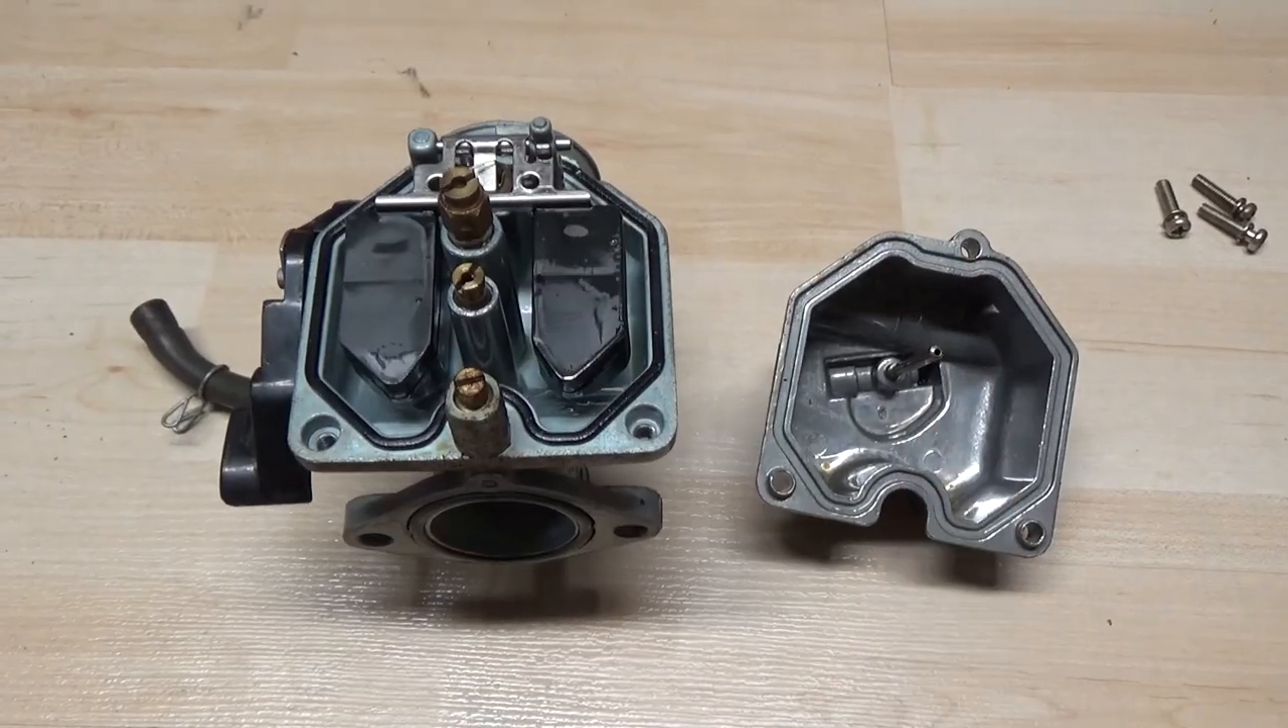Now that the sediment bowl is off we can have a little look inside of our carburetor here.